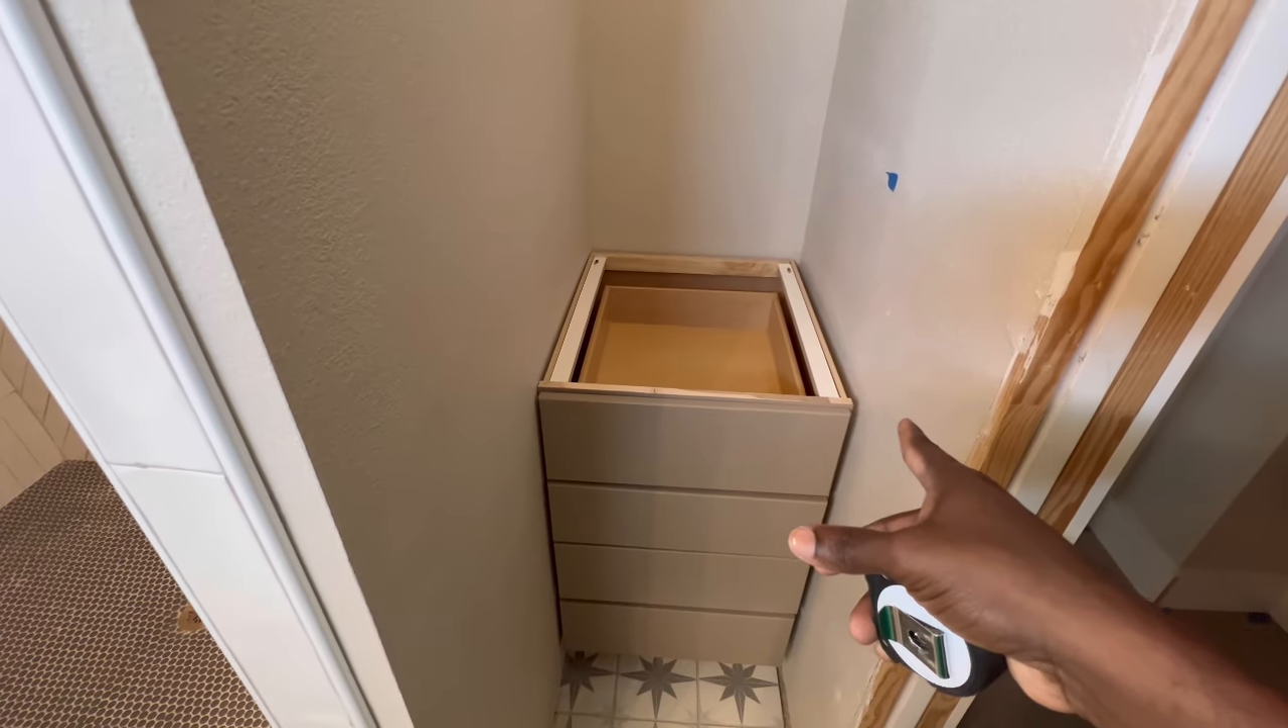I already got a cabinet in. I just need to secure it to the wall.